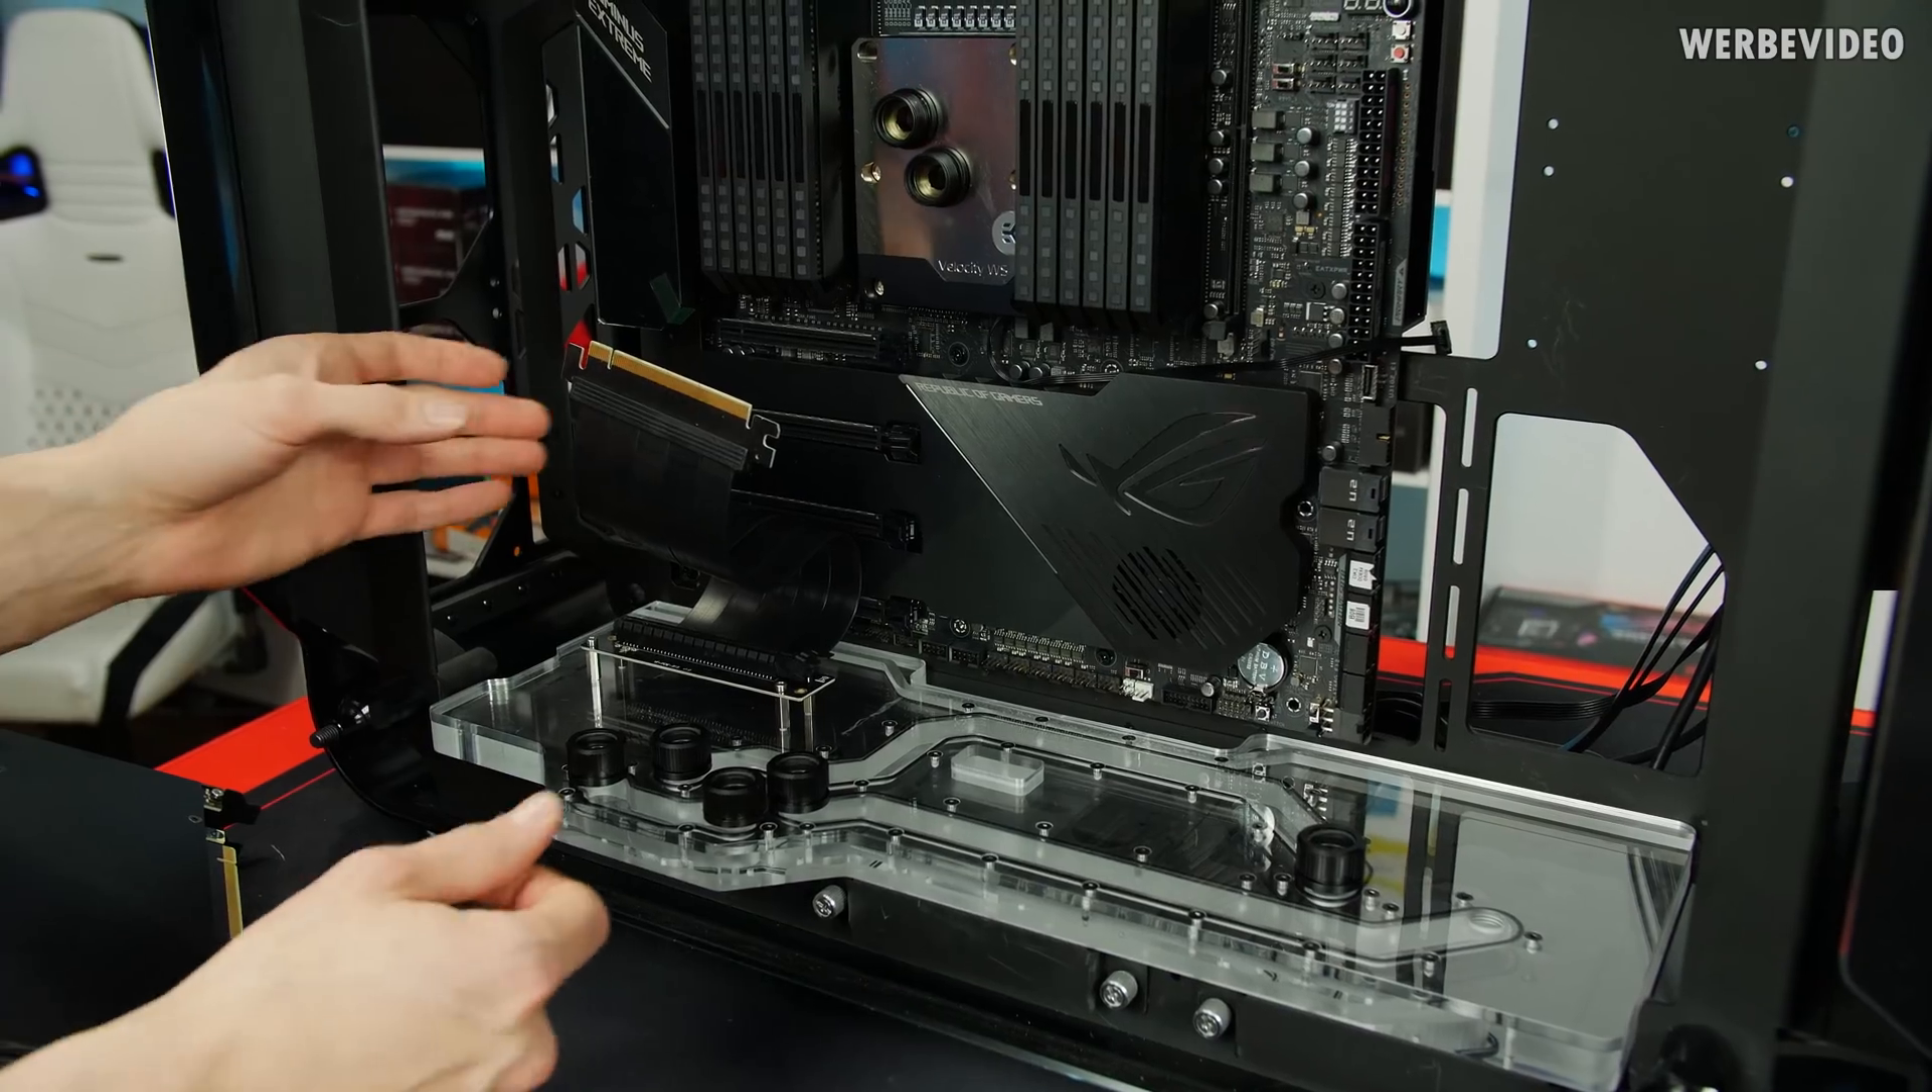Distro plate is sitting inside a case and I think it looks really beautiful especially with those EK fittings here.